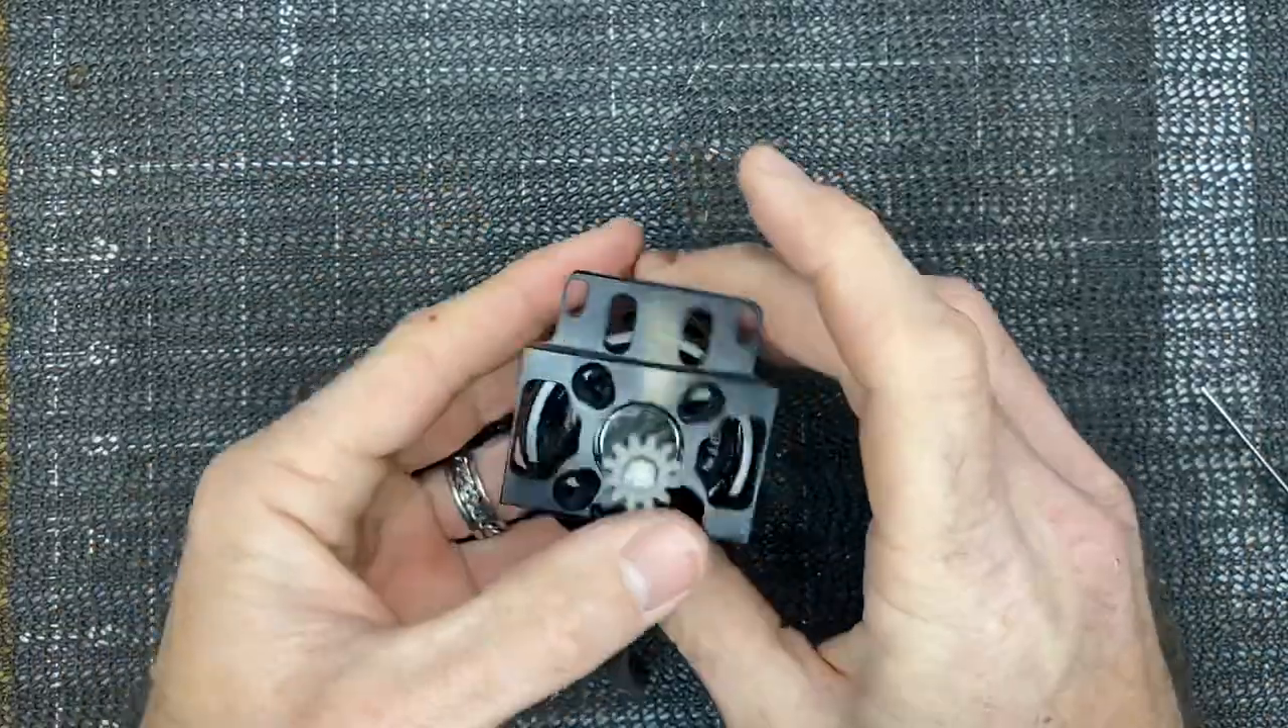So now our pinion is officially on the motor.